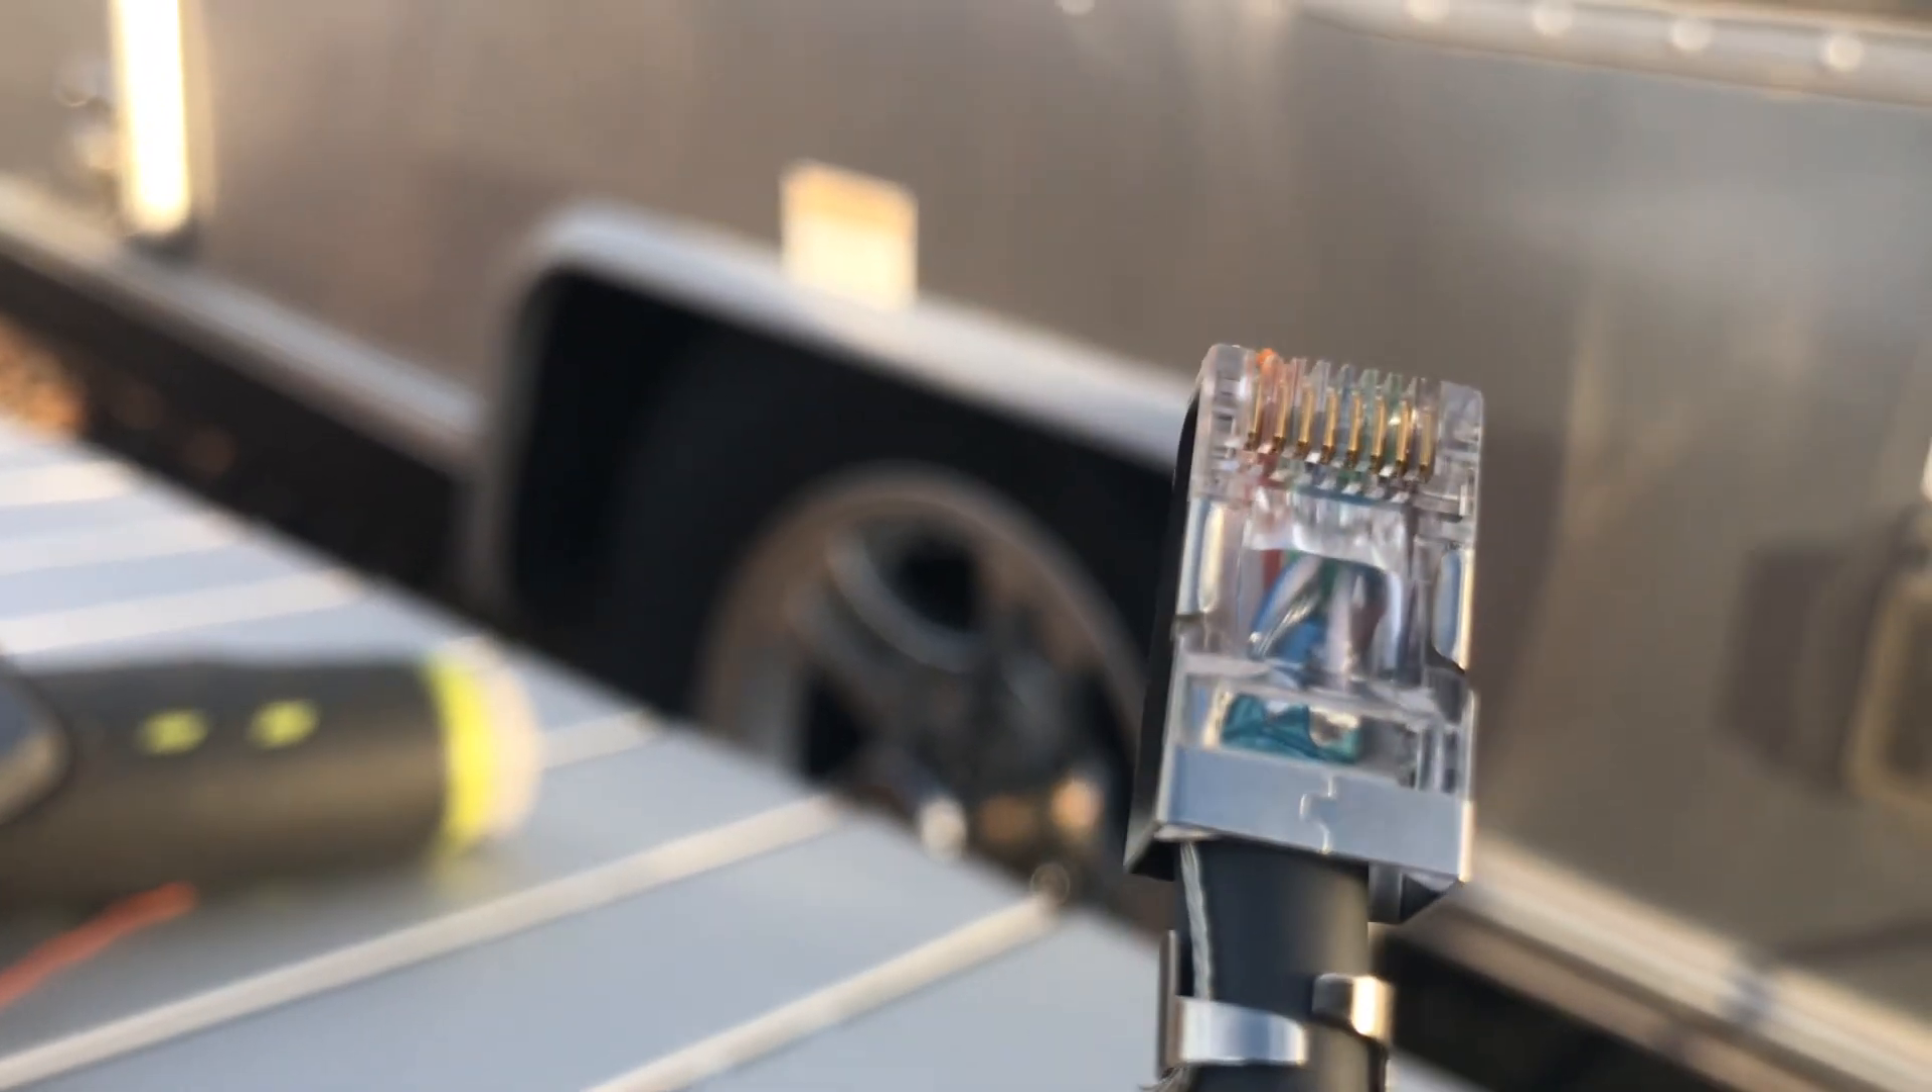So I was able to get the RJ45 connector on there and it was not easy.